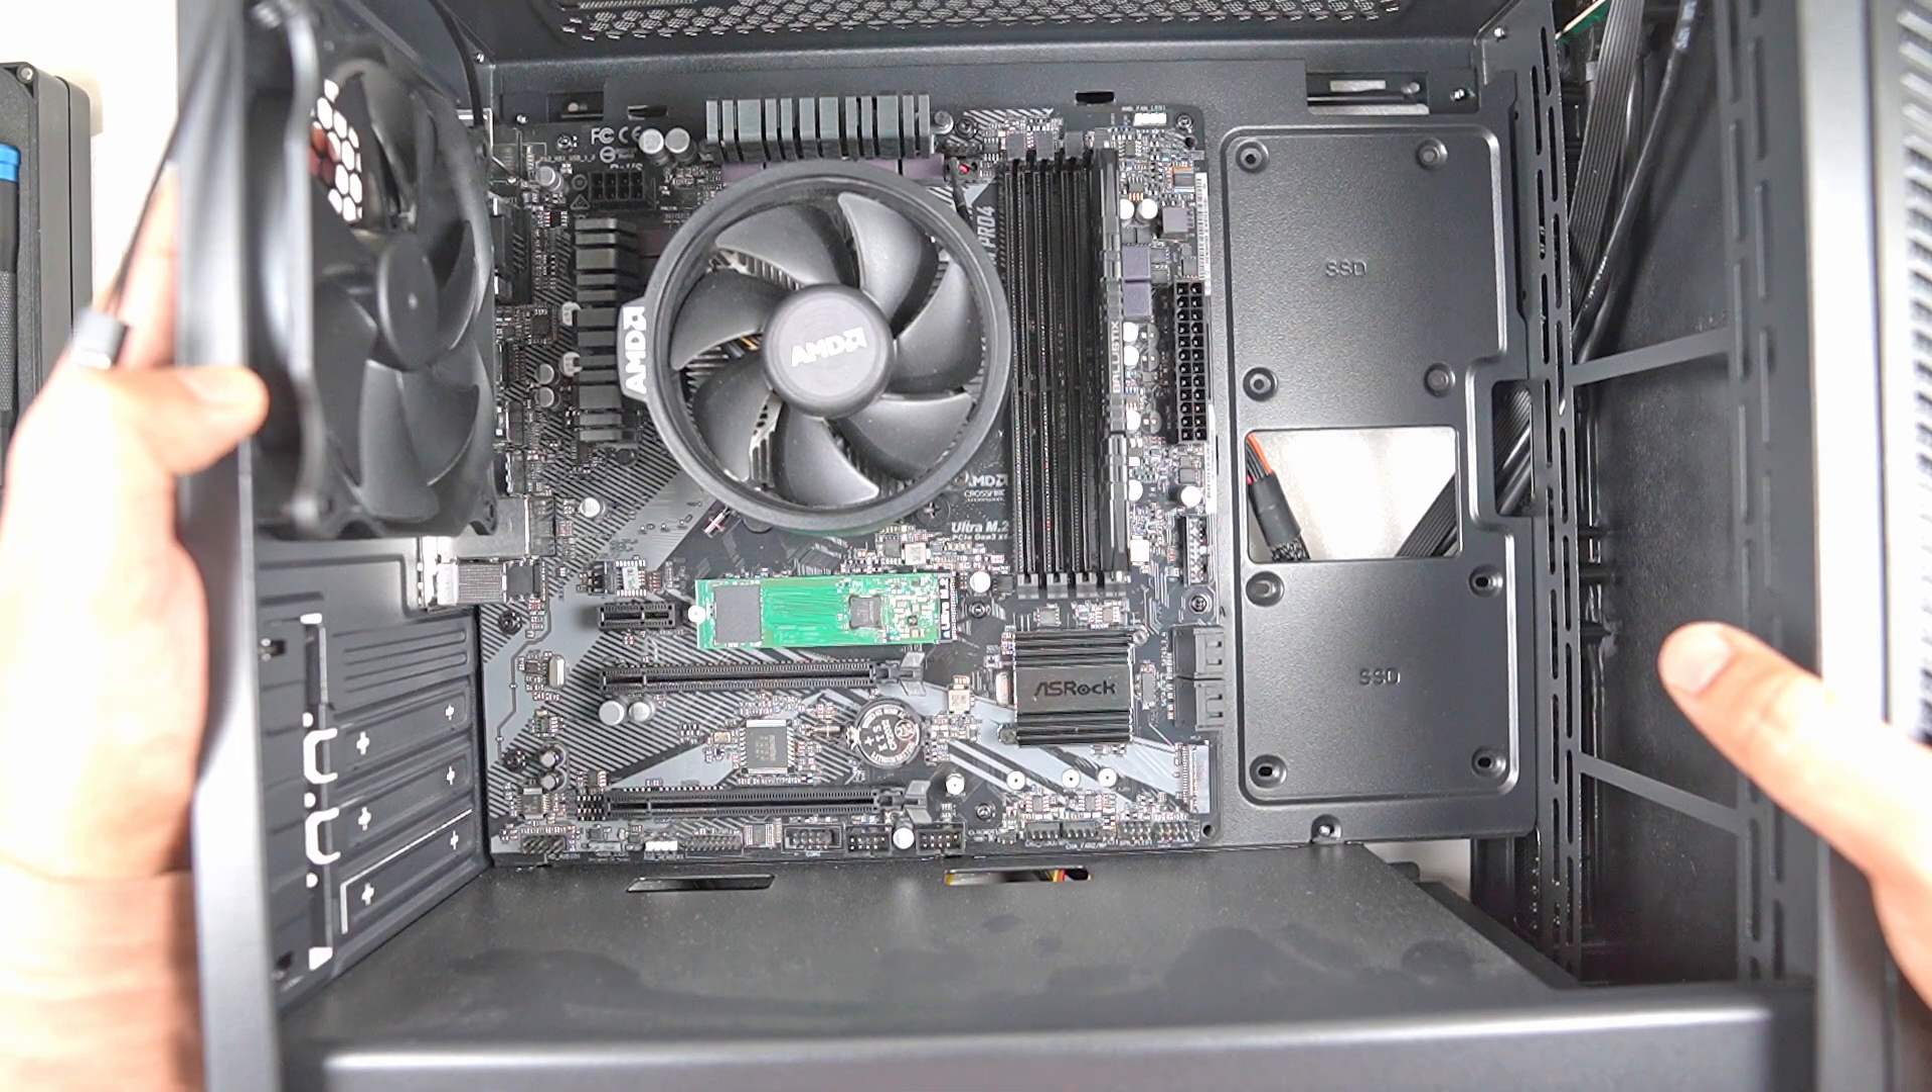So there you have it the motherboard is fully installed into this case.